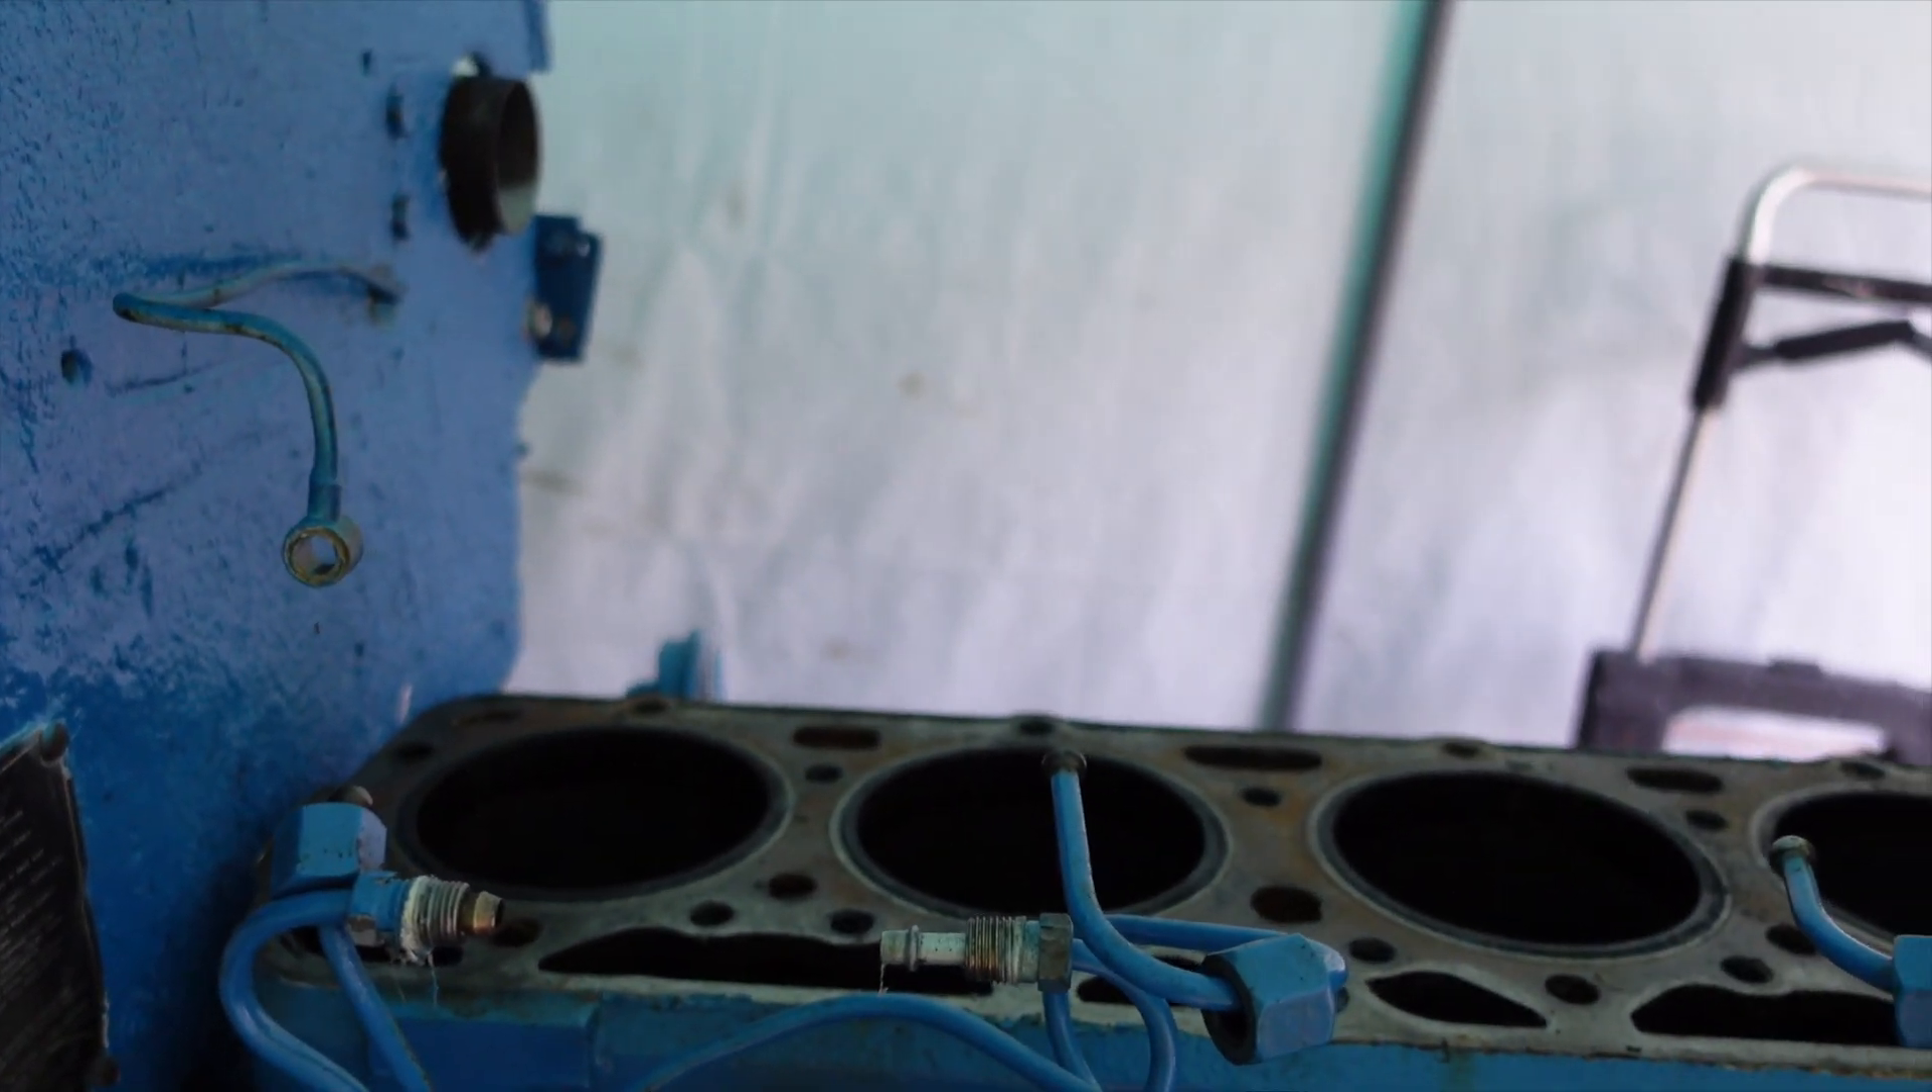Right, I've had a massive help with this project and that is, while I've been working, my friends John and Trevor have come down and took off the cylinder head.